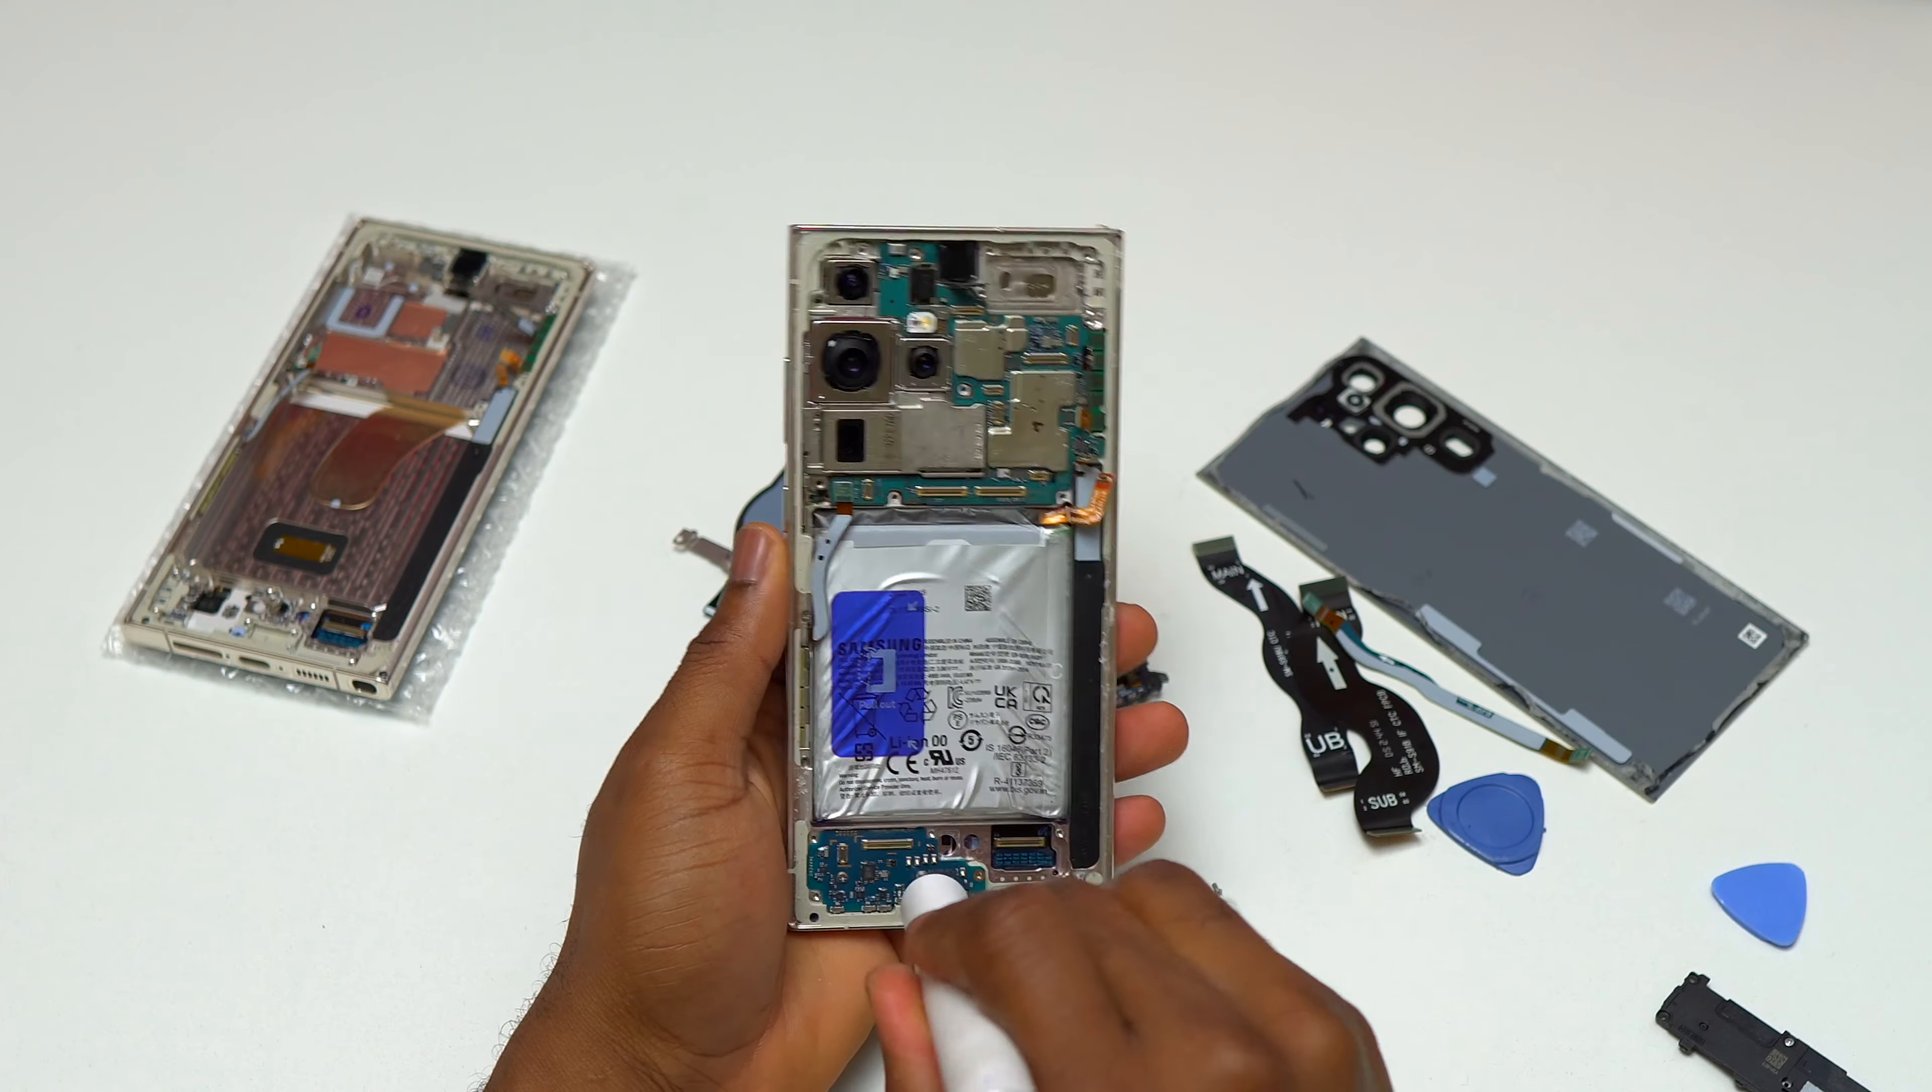All the flex cables have been disconnected and removed out of the frame of the device.